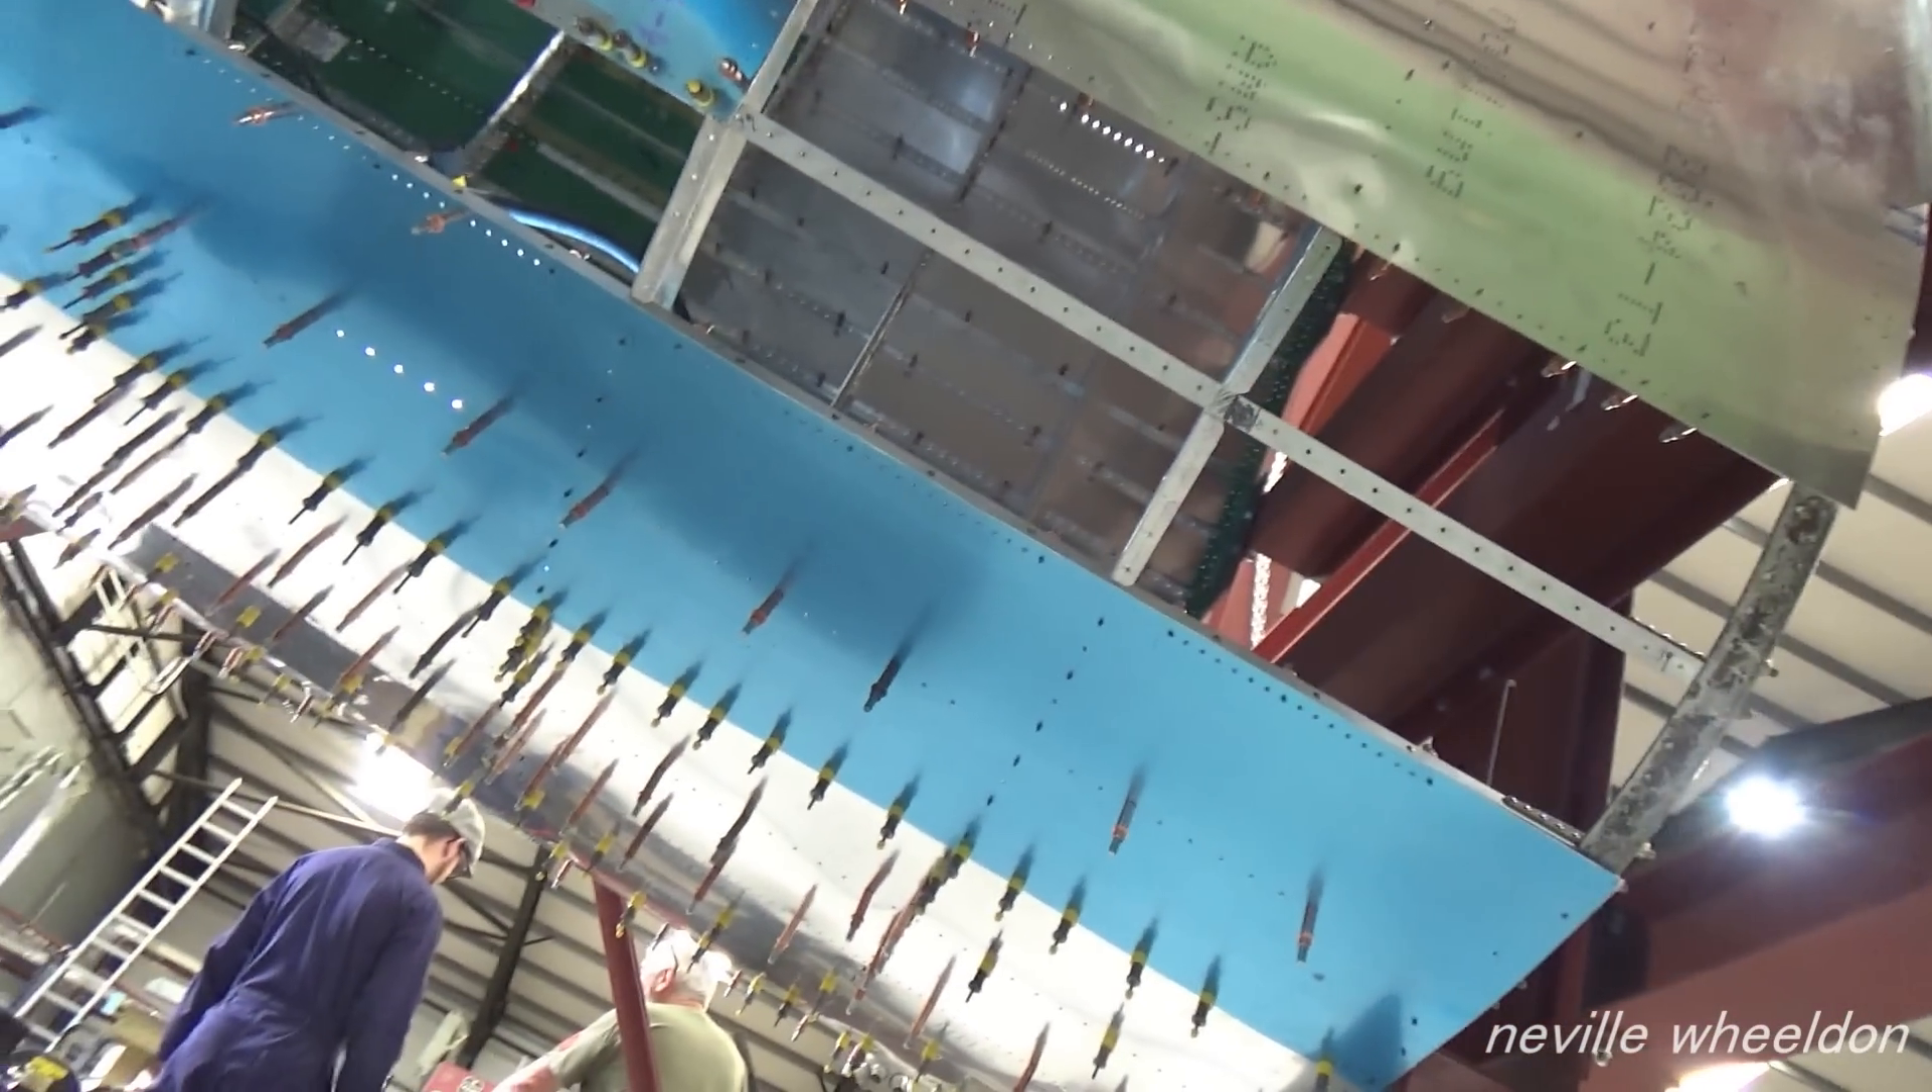This week he has skin pinned the next skin up on the starboard side. He has still work to do on this skin.